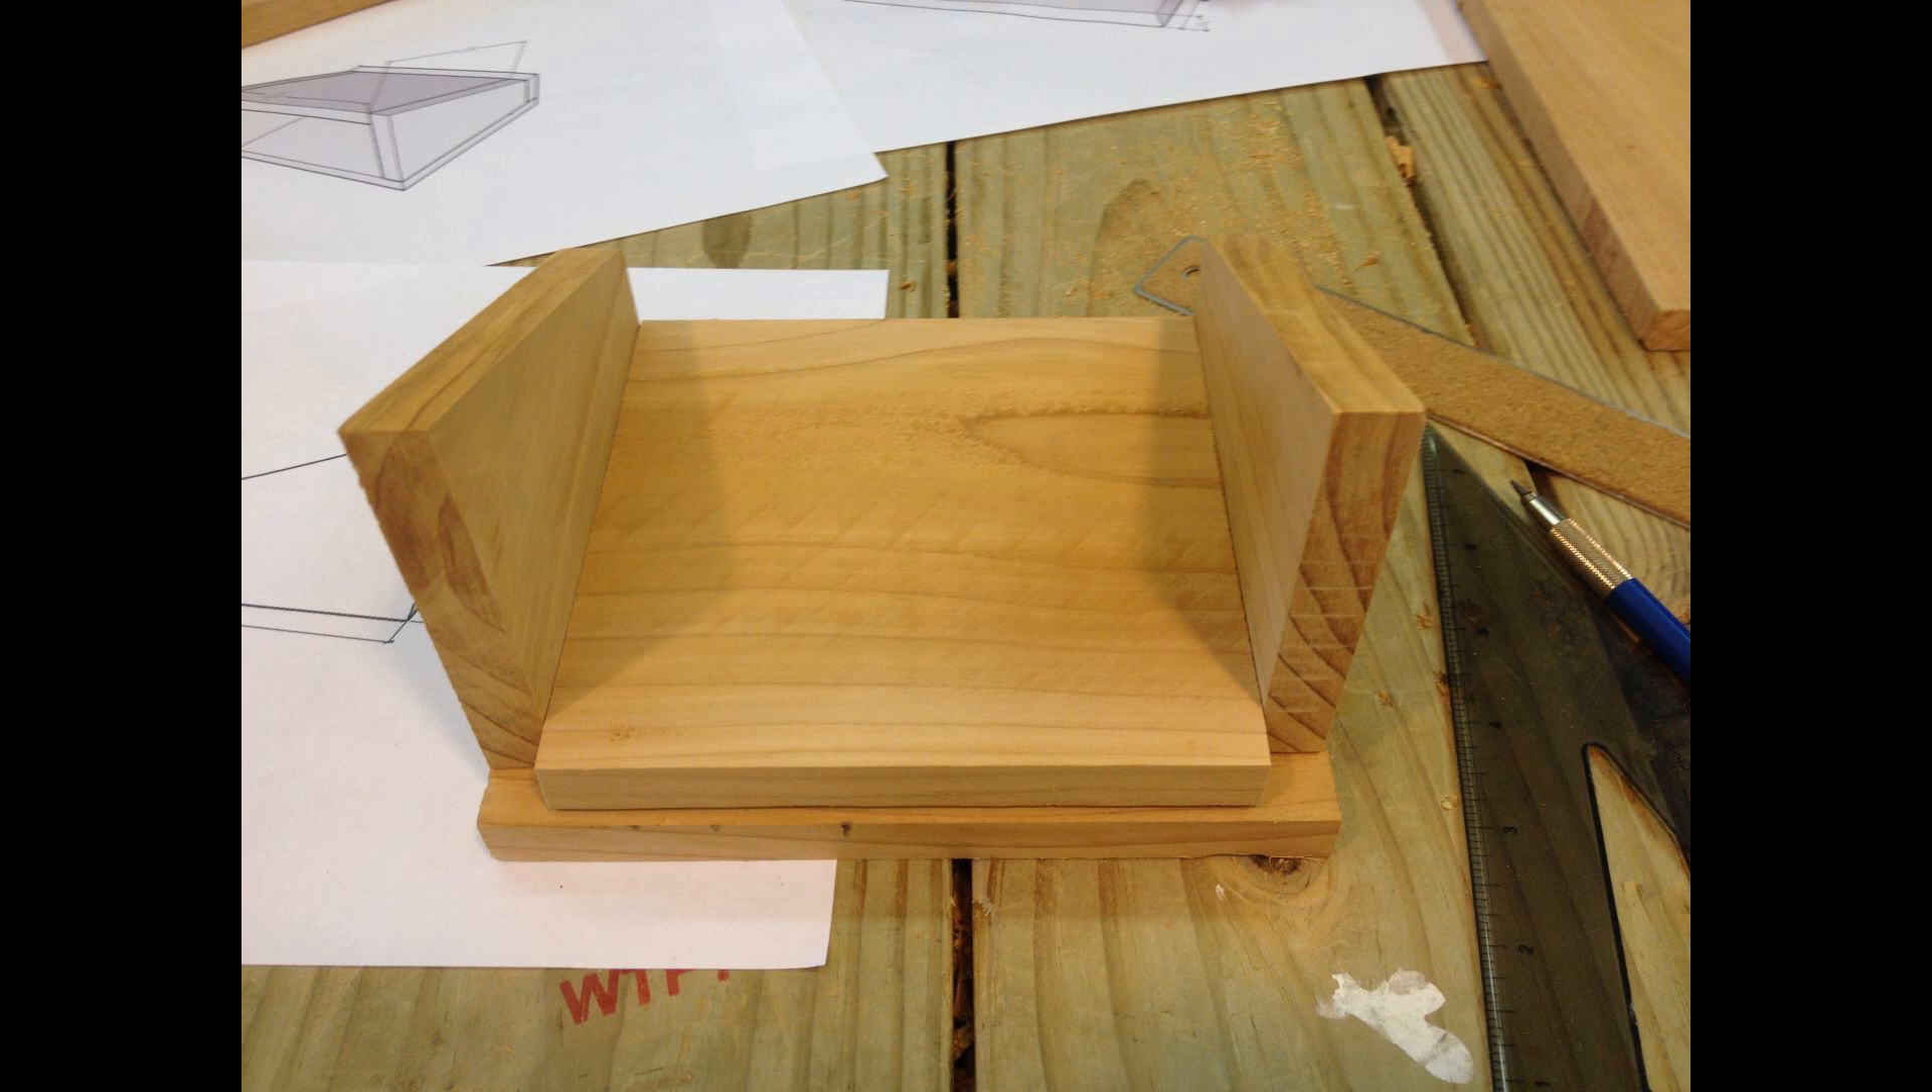We've got both sides roughly in their in their proper location with the top of the amplifier resting on top of the base in between the two.